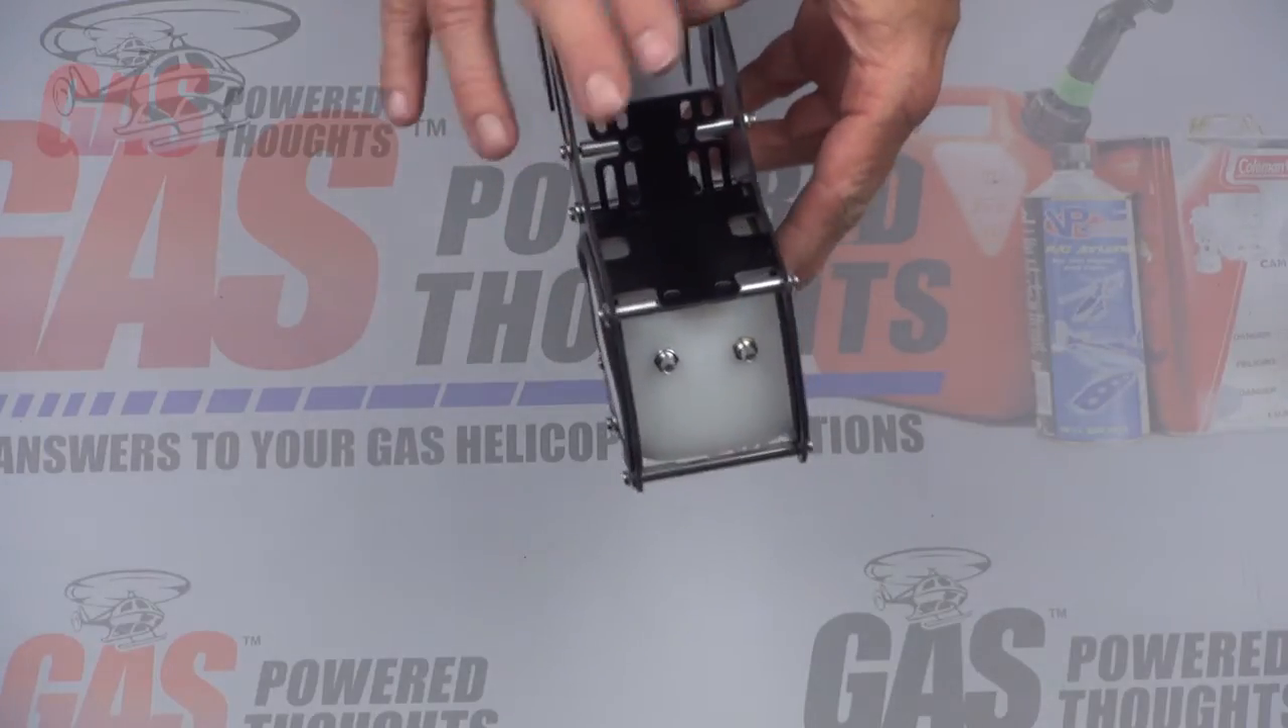At this point, you'll see the fuel tank is in between the frames like this.